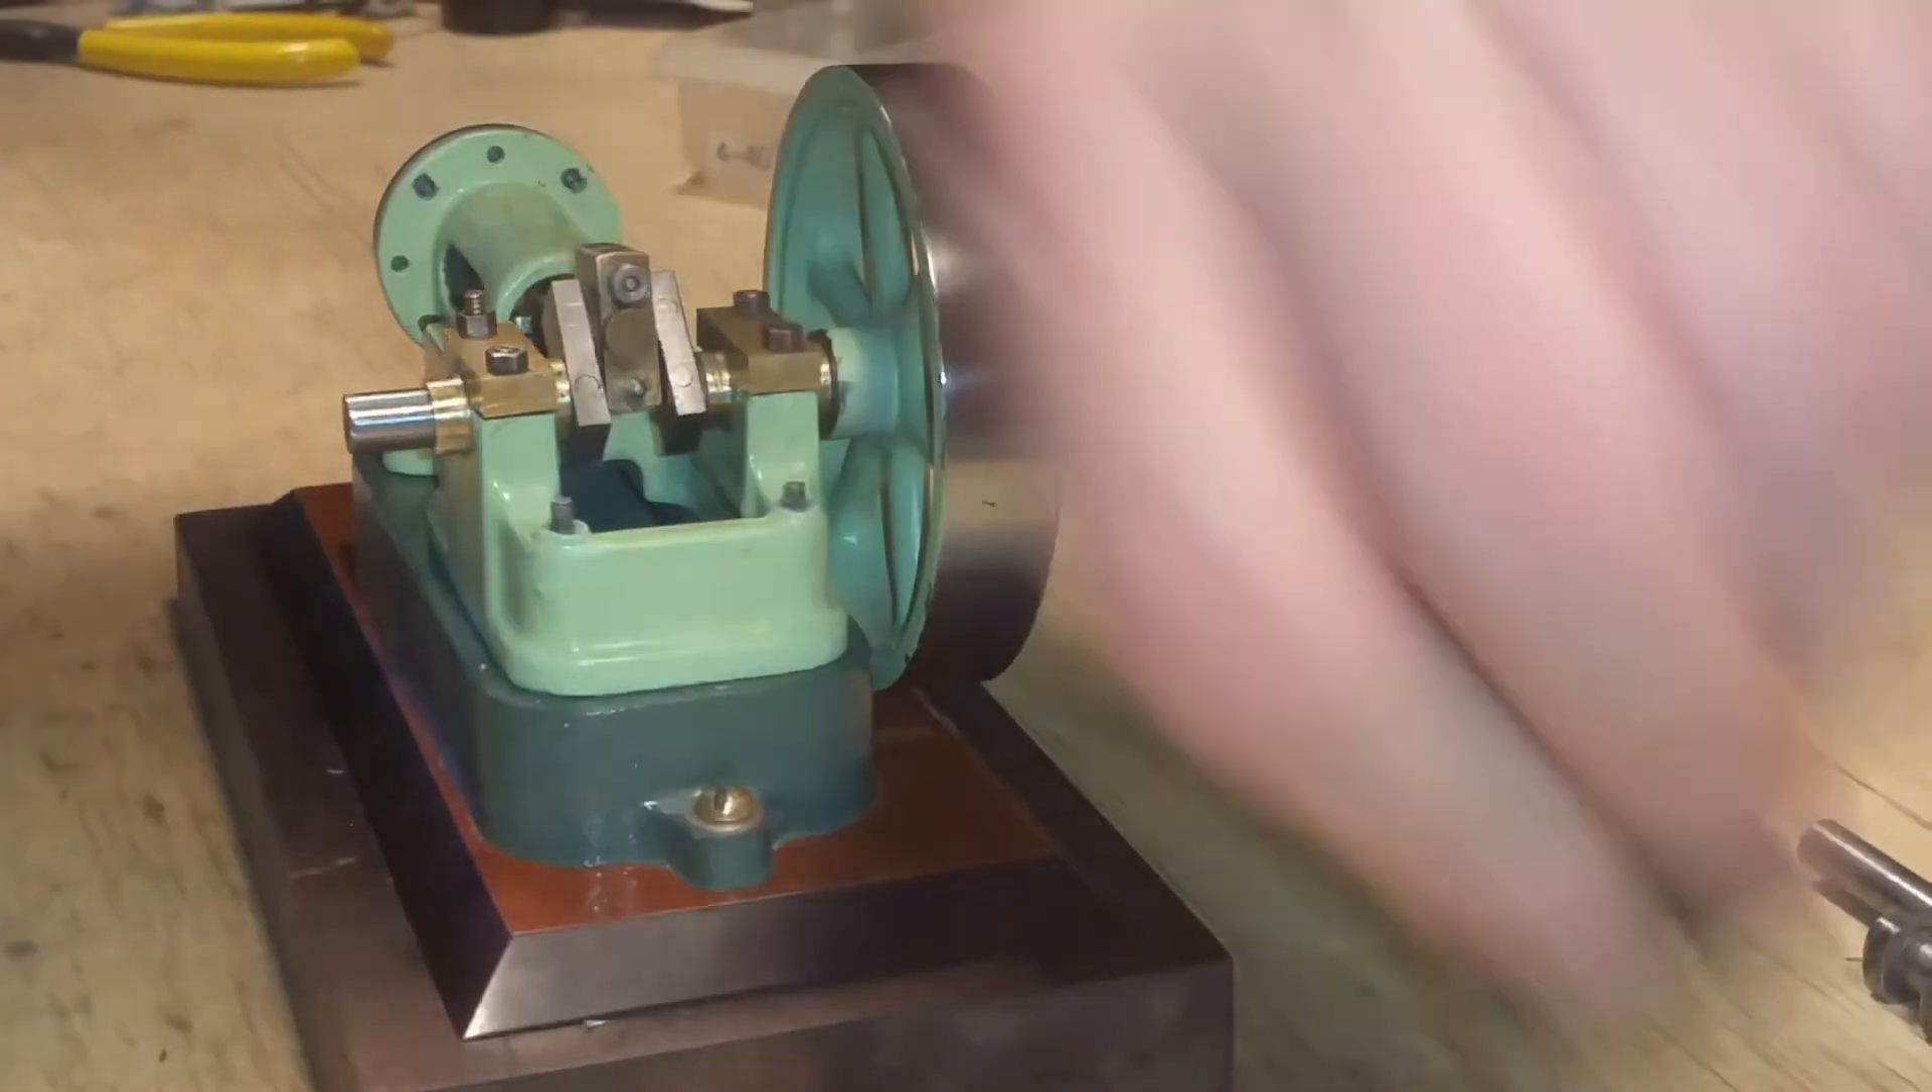So anyway, I used the original, I just took measurements off of it and I recreated a crankshaft and I have it mounted now.